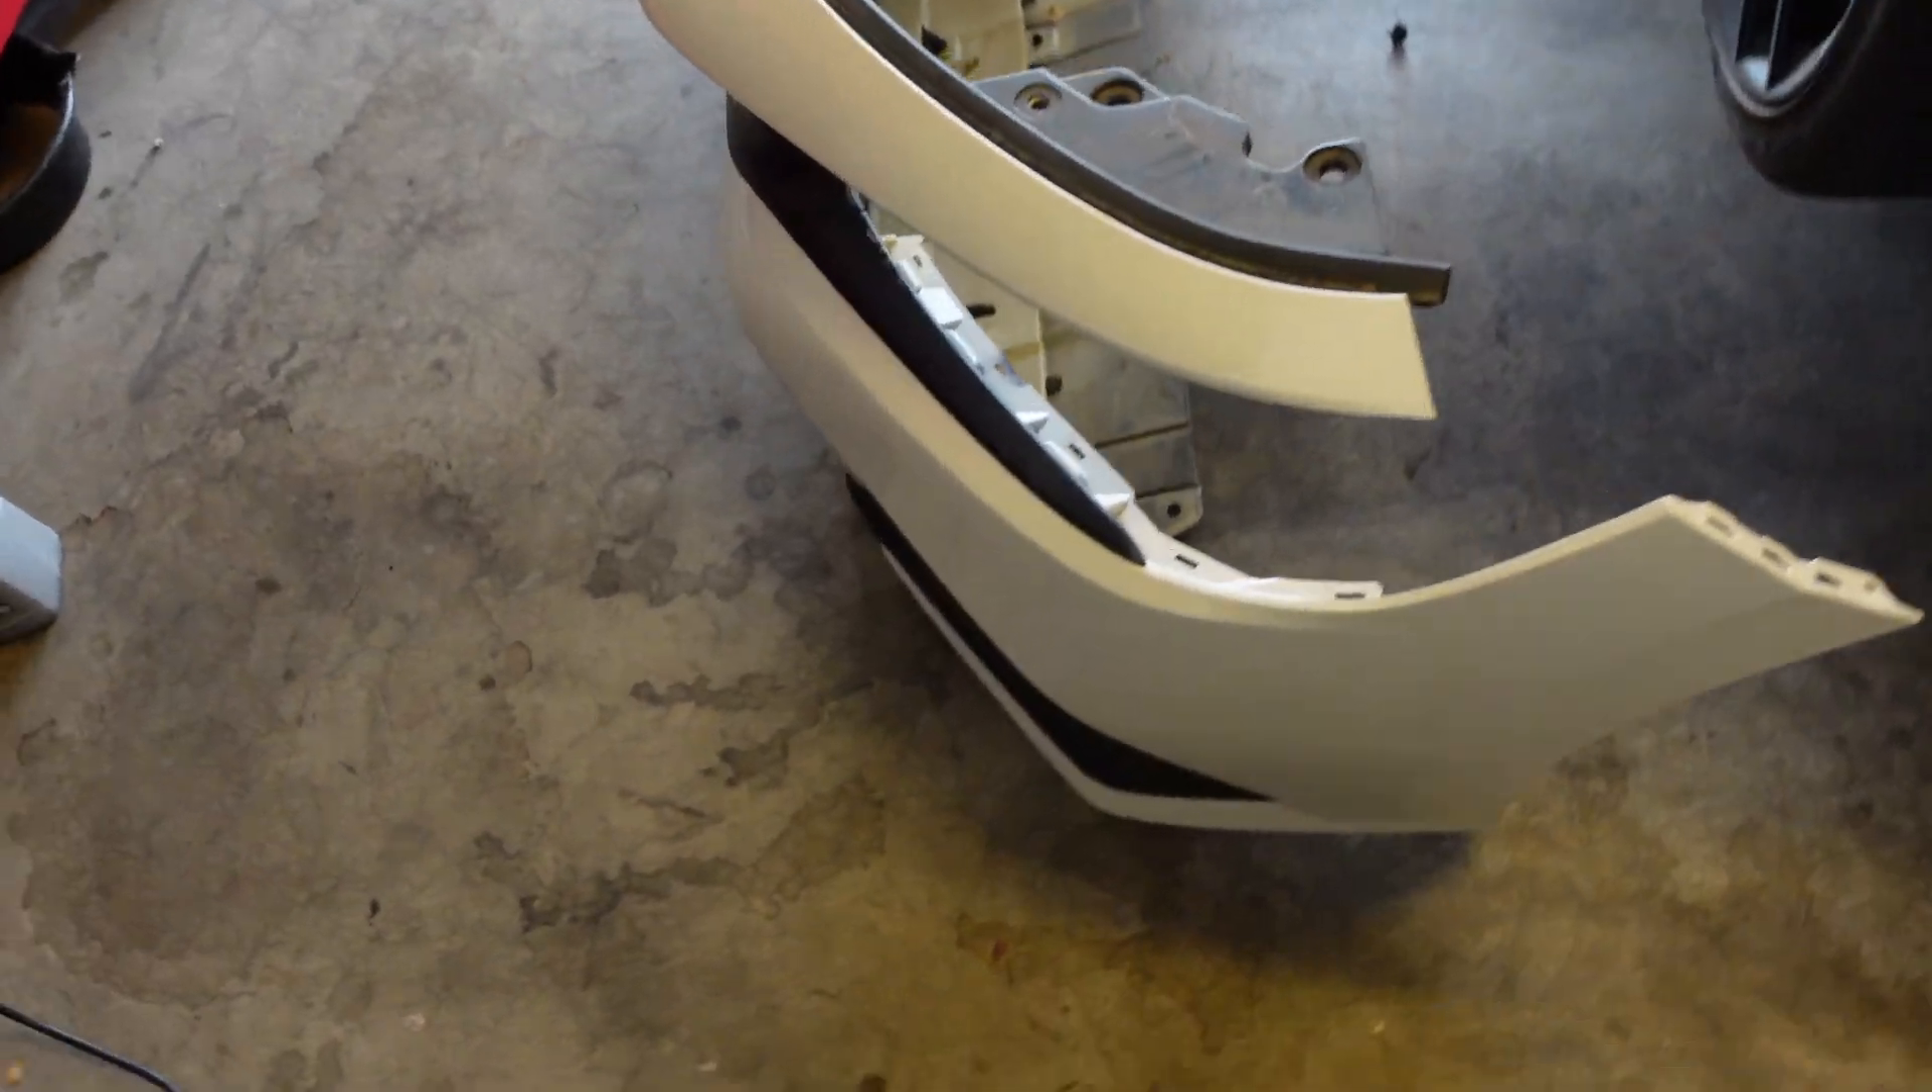So we got the bumper off.